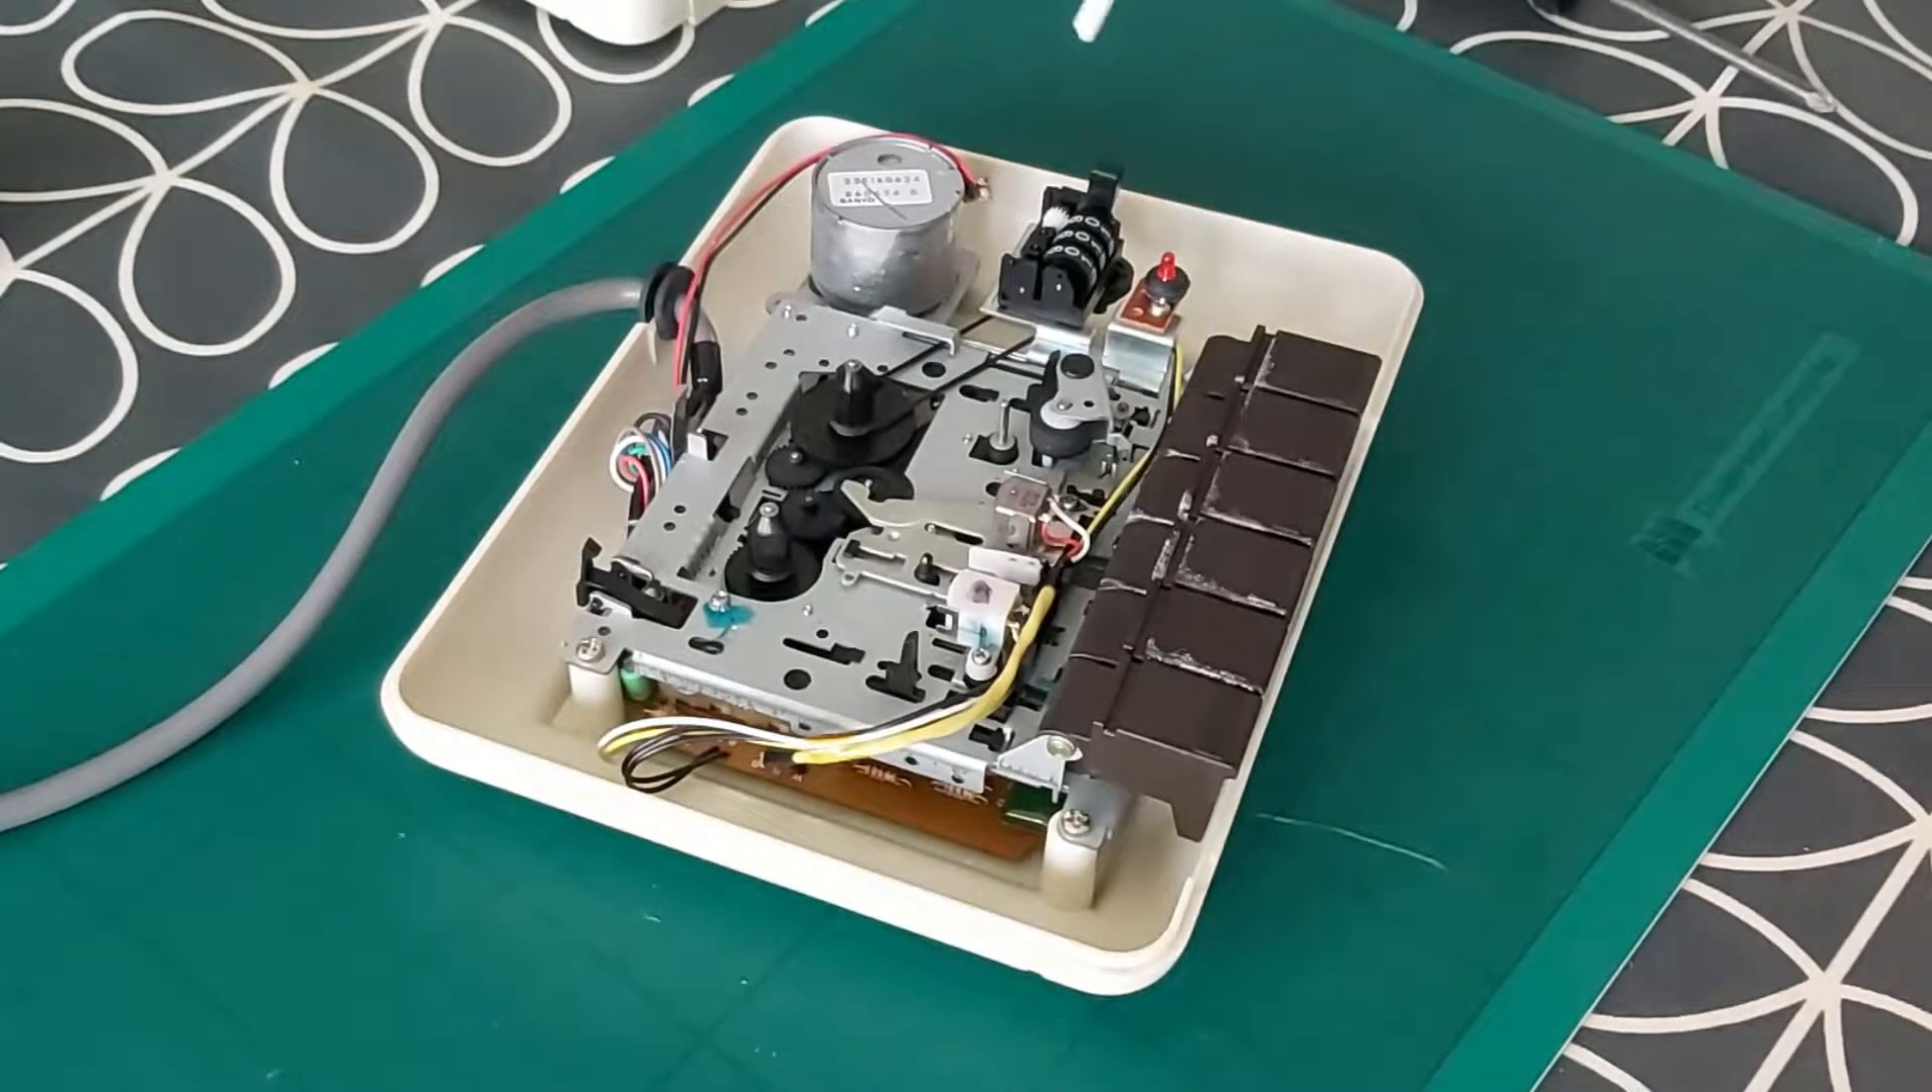Ok so I have got the unit back in to the back side of the shell.